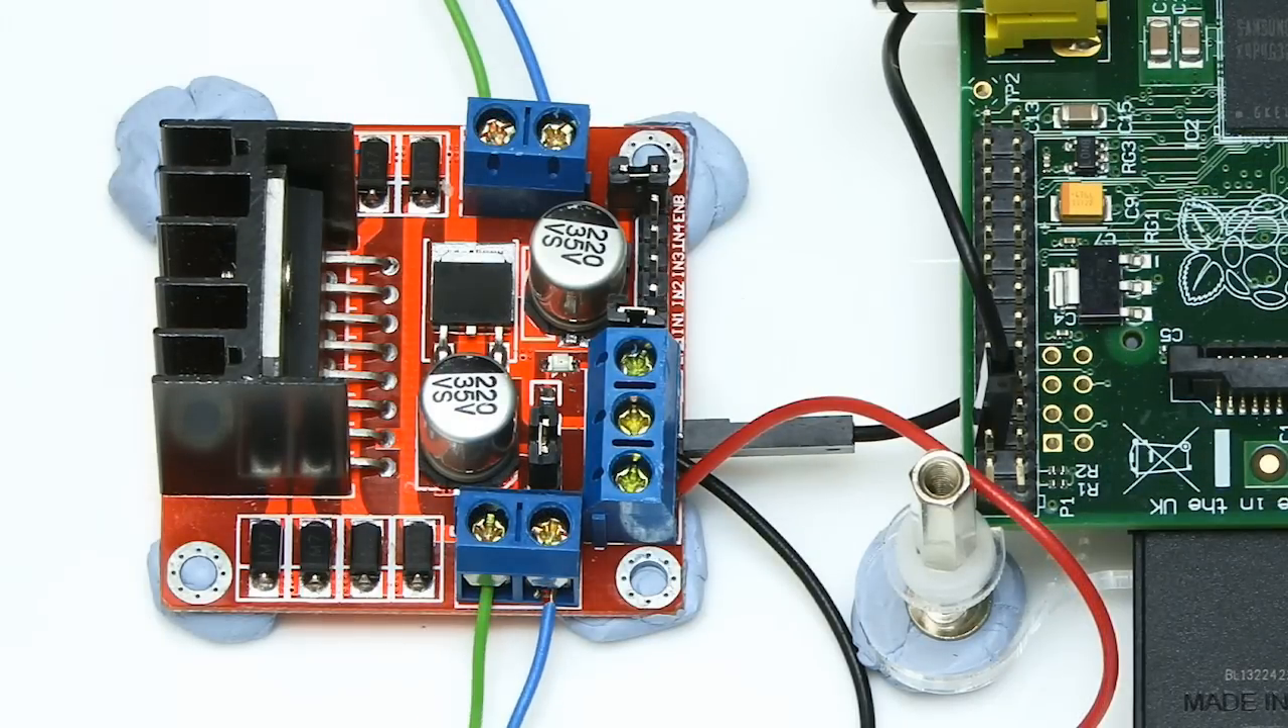There we are we've now got our our motors connected on the motor cables.